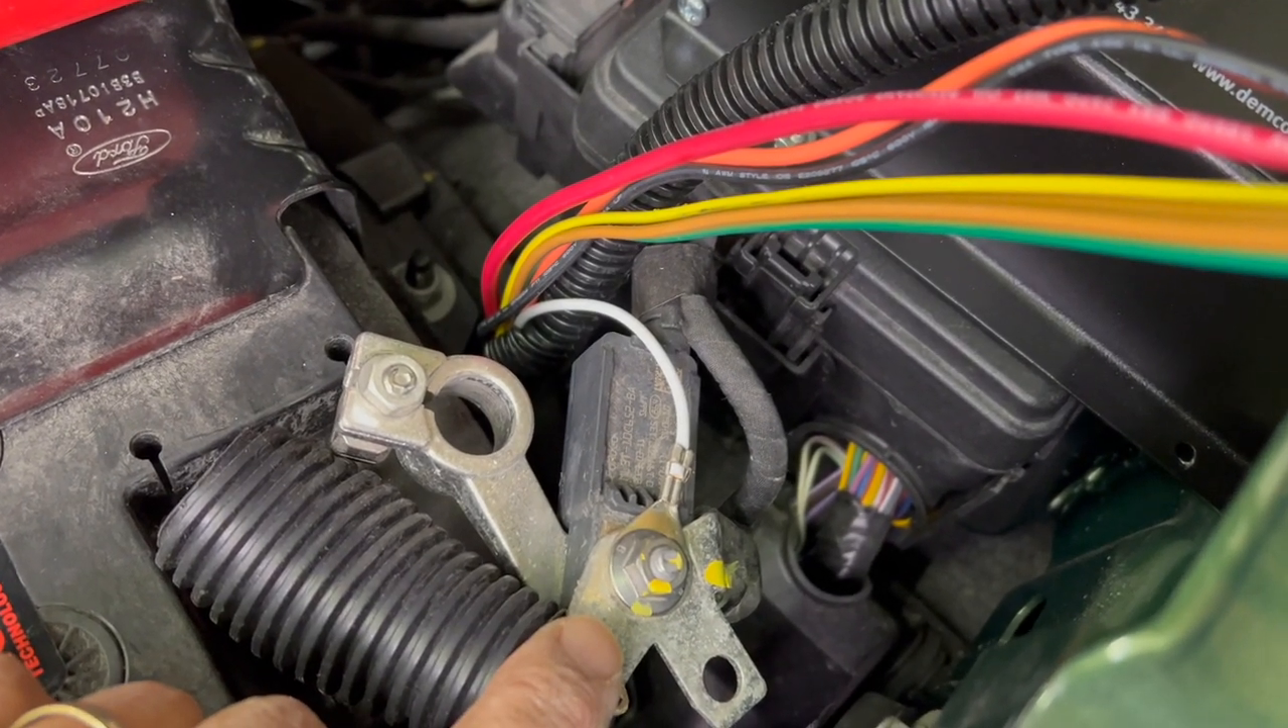So here we've added the ground terminal from the trailer wiring harness directly onto the accessory terminal for the ground at the battery.